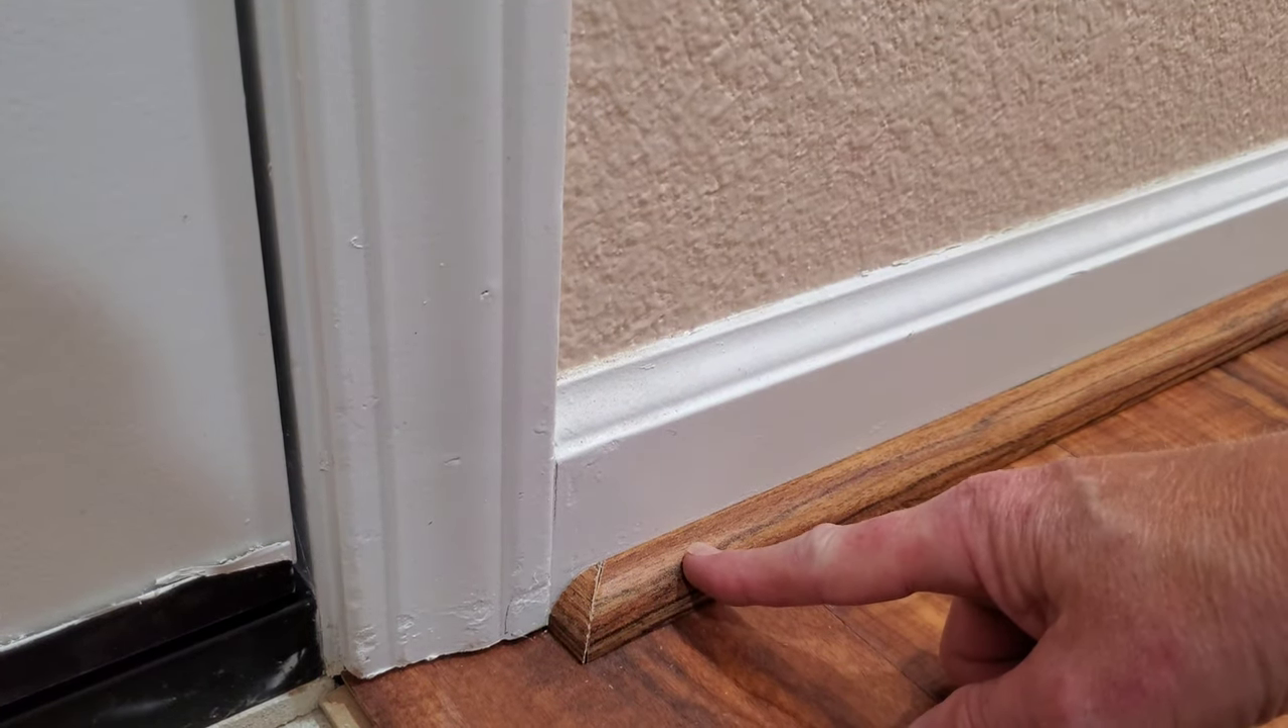We're just gonna take our little end caps and we're just gonna float it in right behind there and you can see how perfectly that fits.